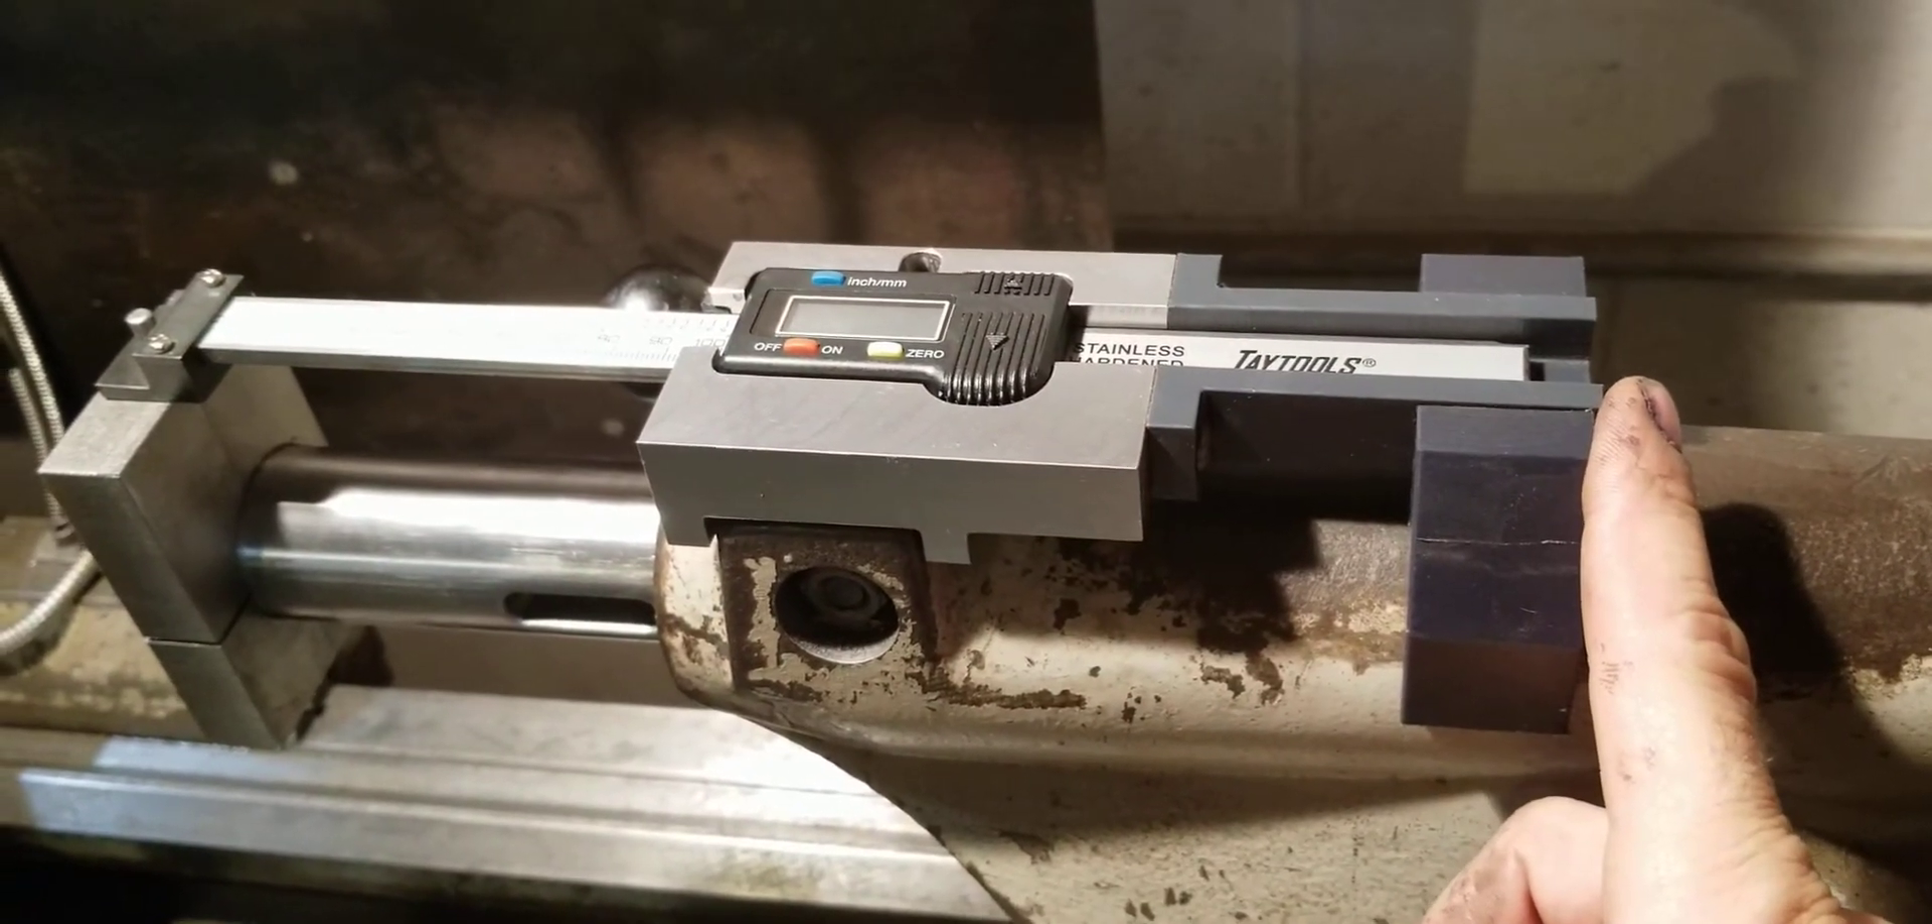The reason I added this is because you can see this thing overhangs past the steel.